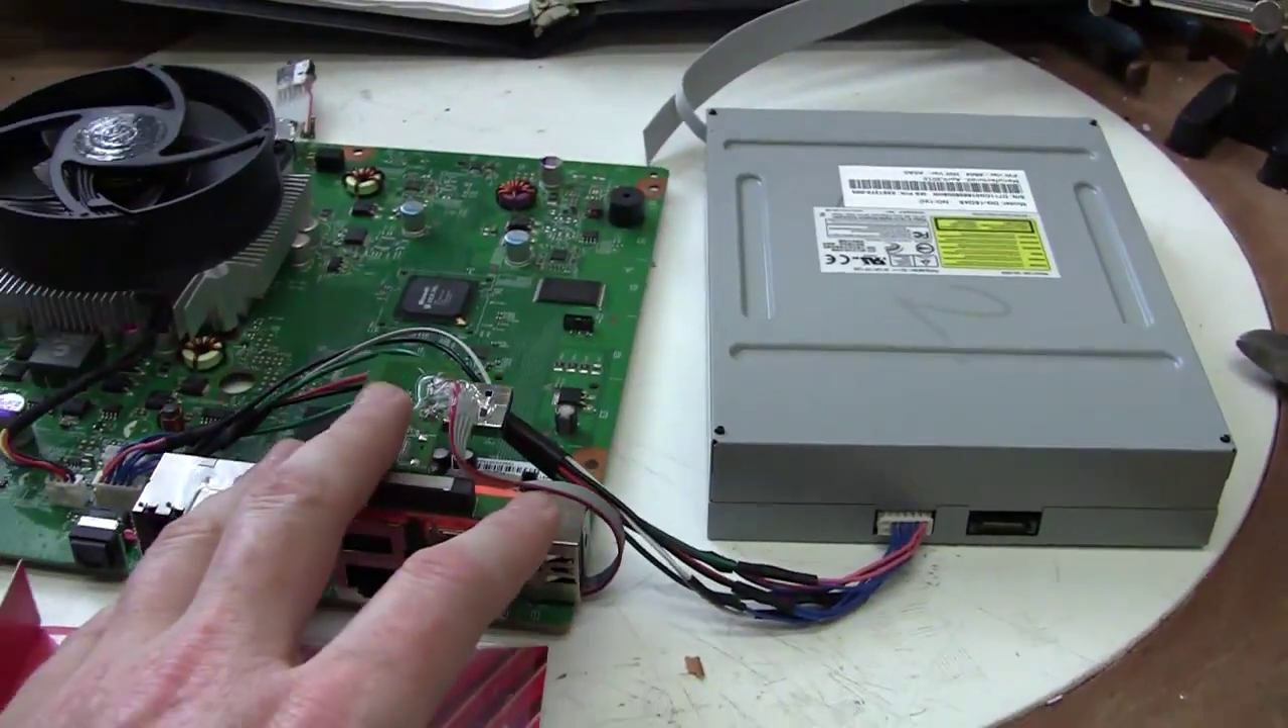The DVD cable has been extended so the drive can be put on the side.